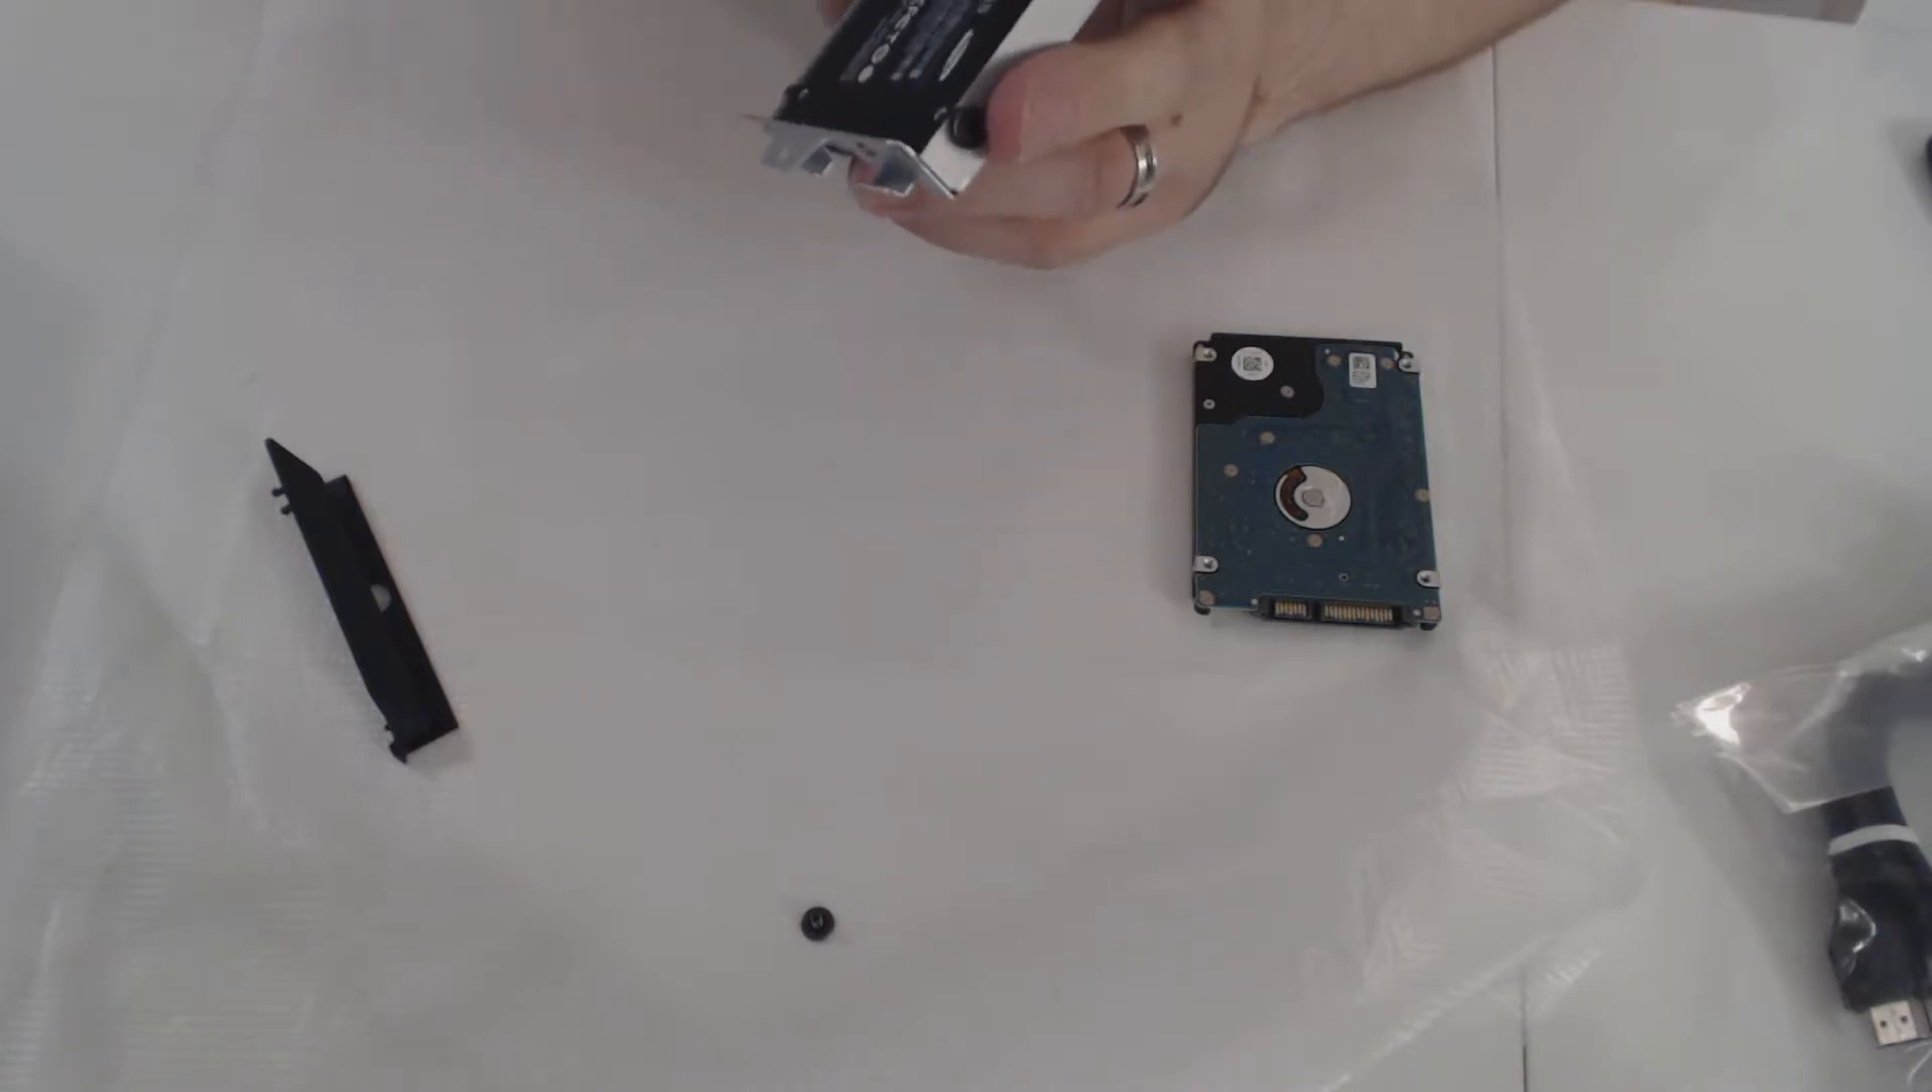I have this big screw left.